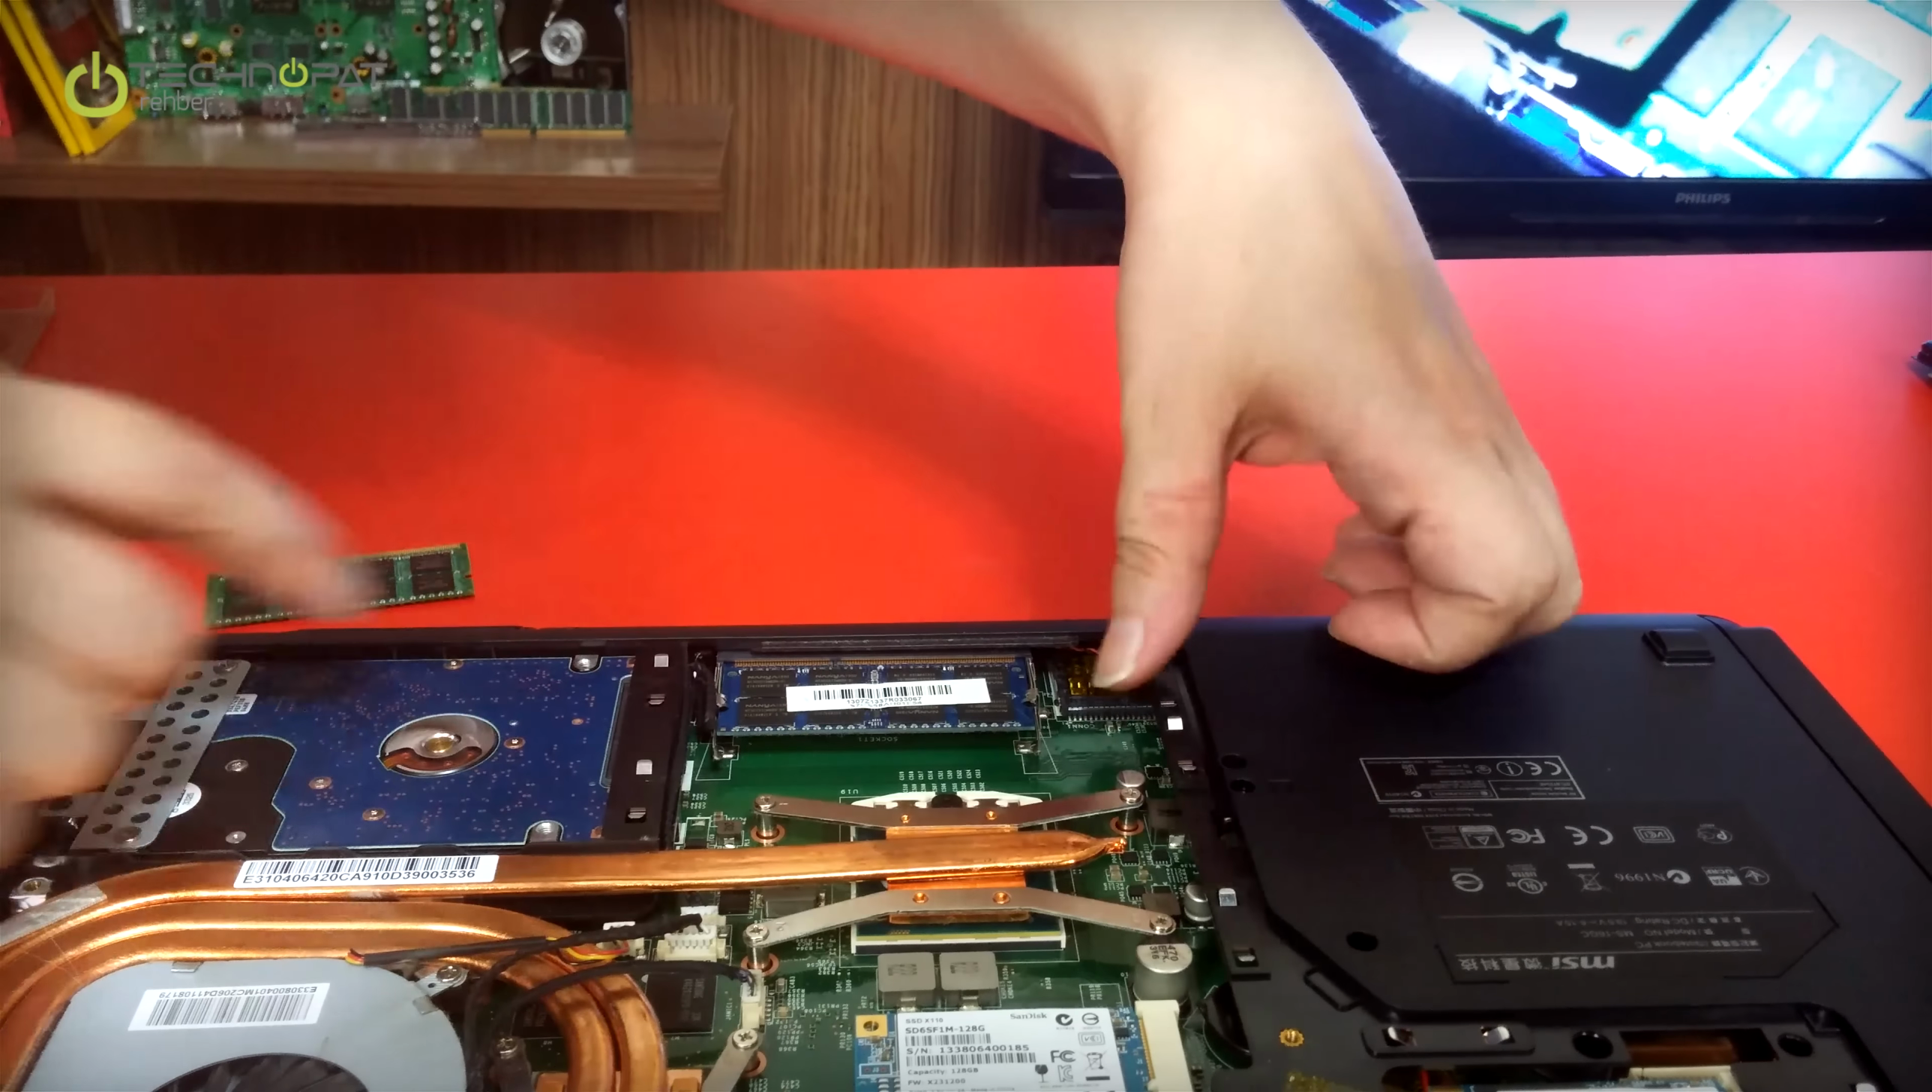Diz üstü bilgisayarı açtık. Karşımızda takılı olan RAM var.